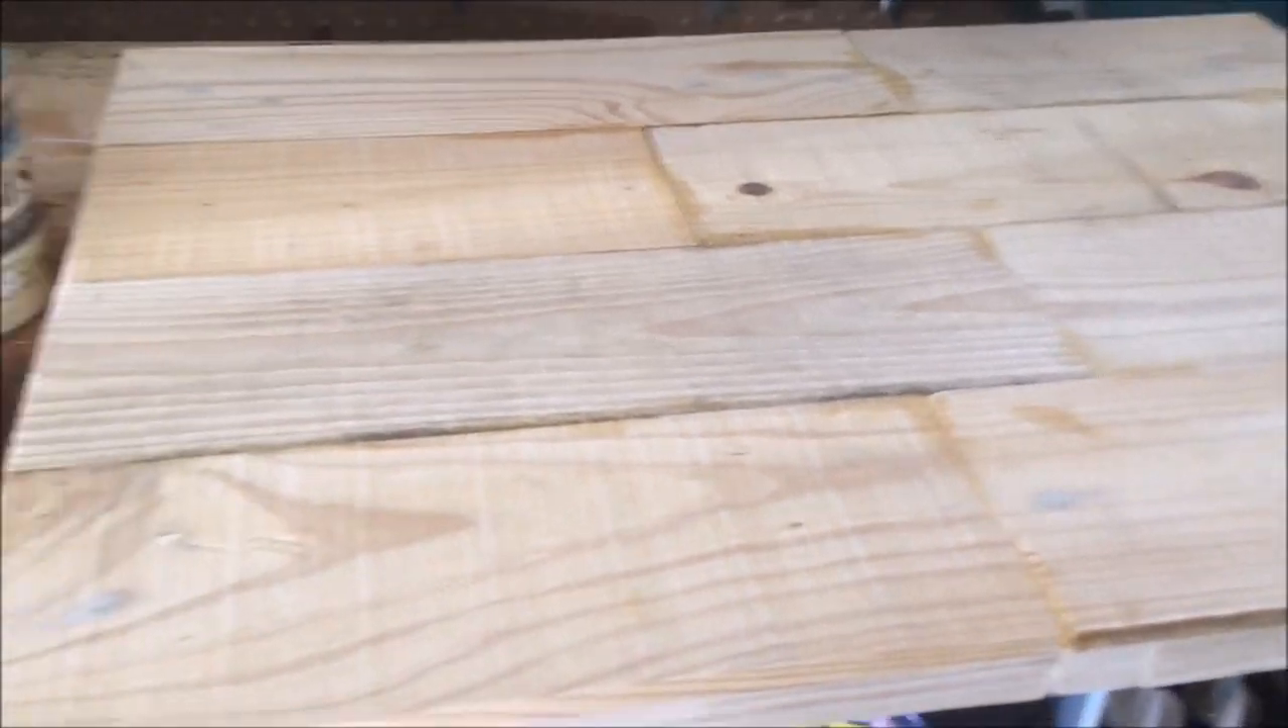I got two boards on every row staggered the seam.